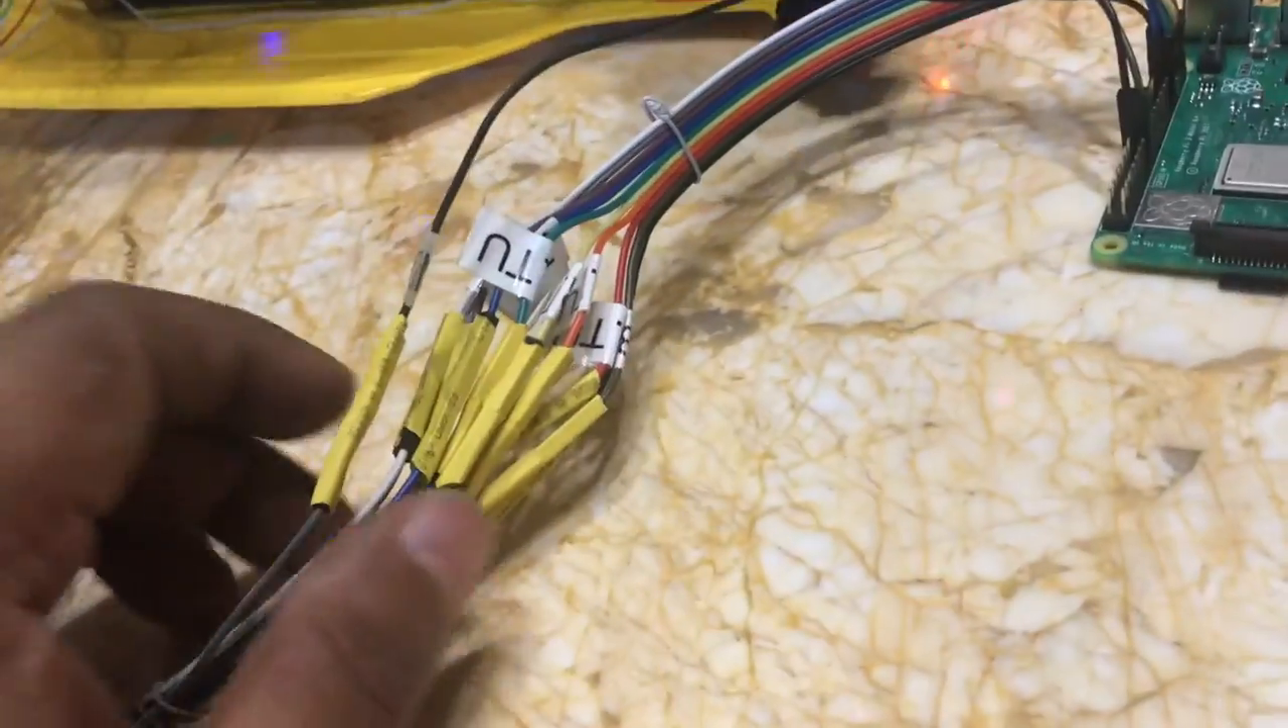So we have insulated all the connectors. So that they don't connect with each other or cause any kind of short circuit.